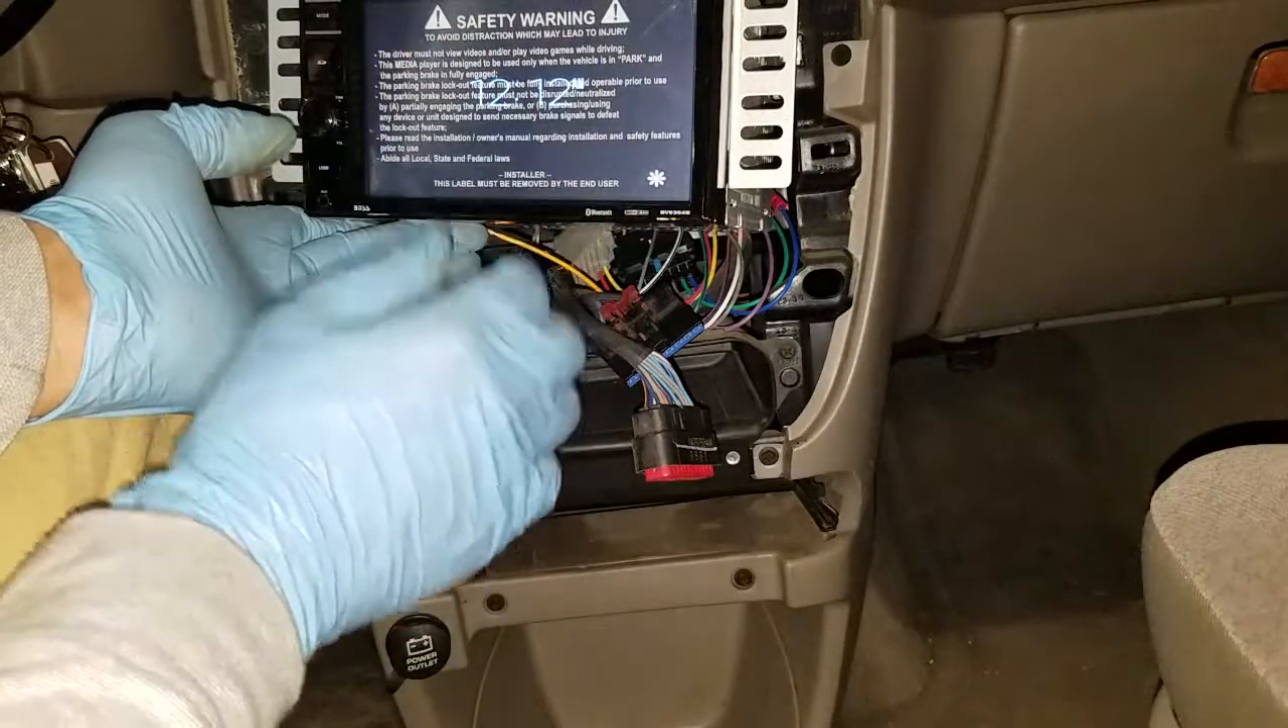Um I haven't taken the label off yet because you know I want to protect the screen.